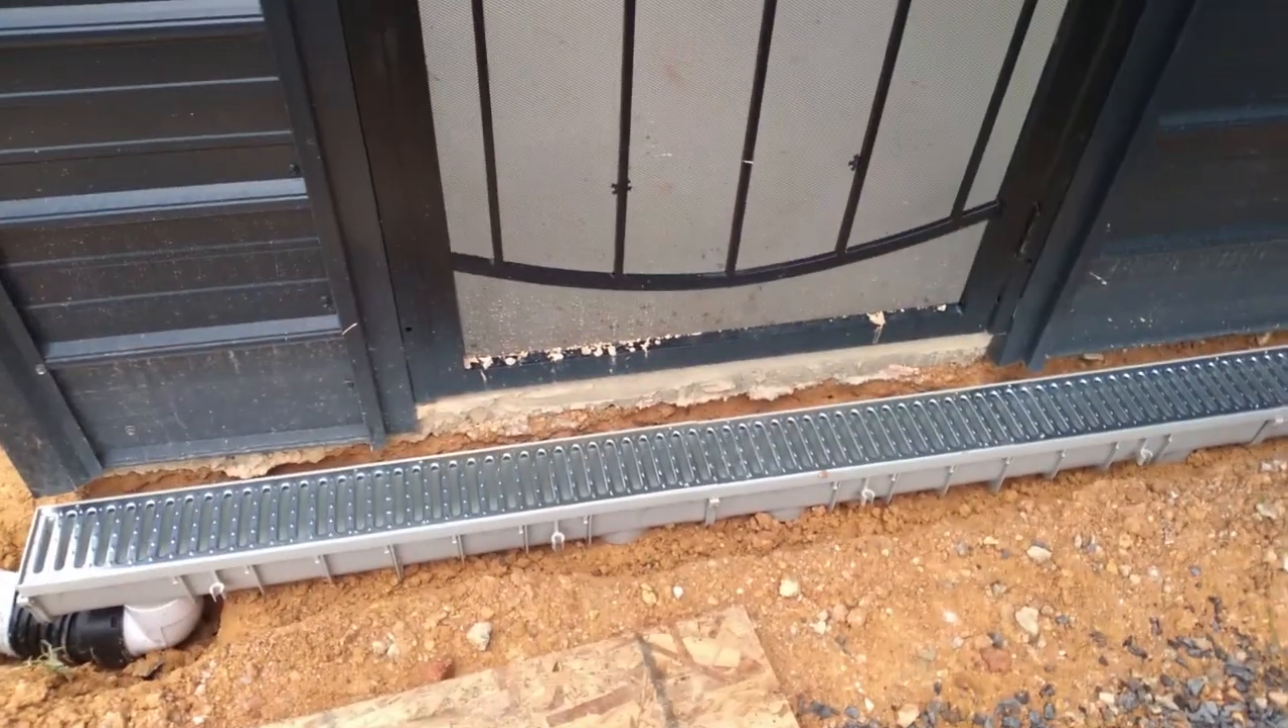And finally, we're ready to set the channel into place. We put the channel in place, added enough dirt to make sure there was enough slope that the water would drain correctly.